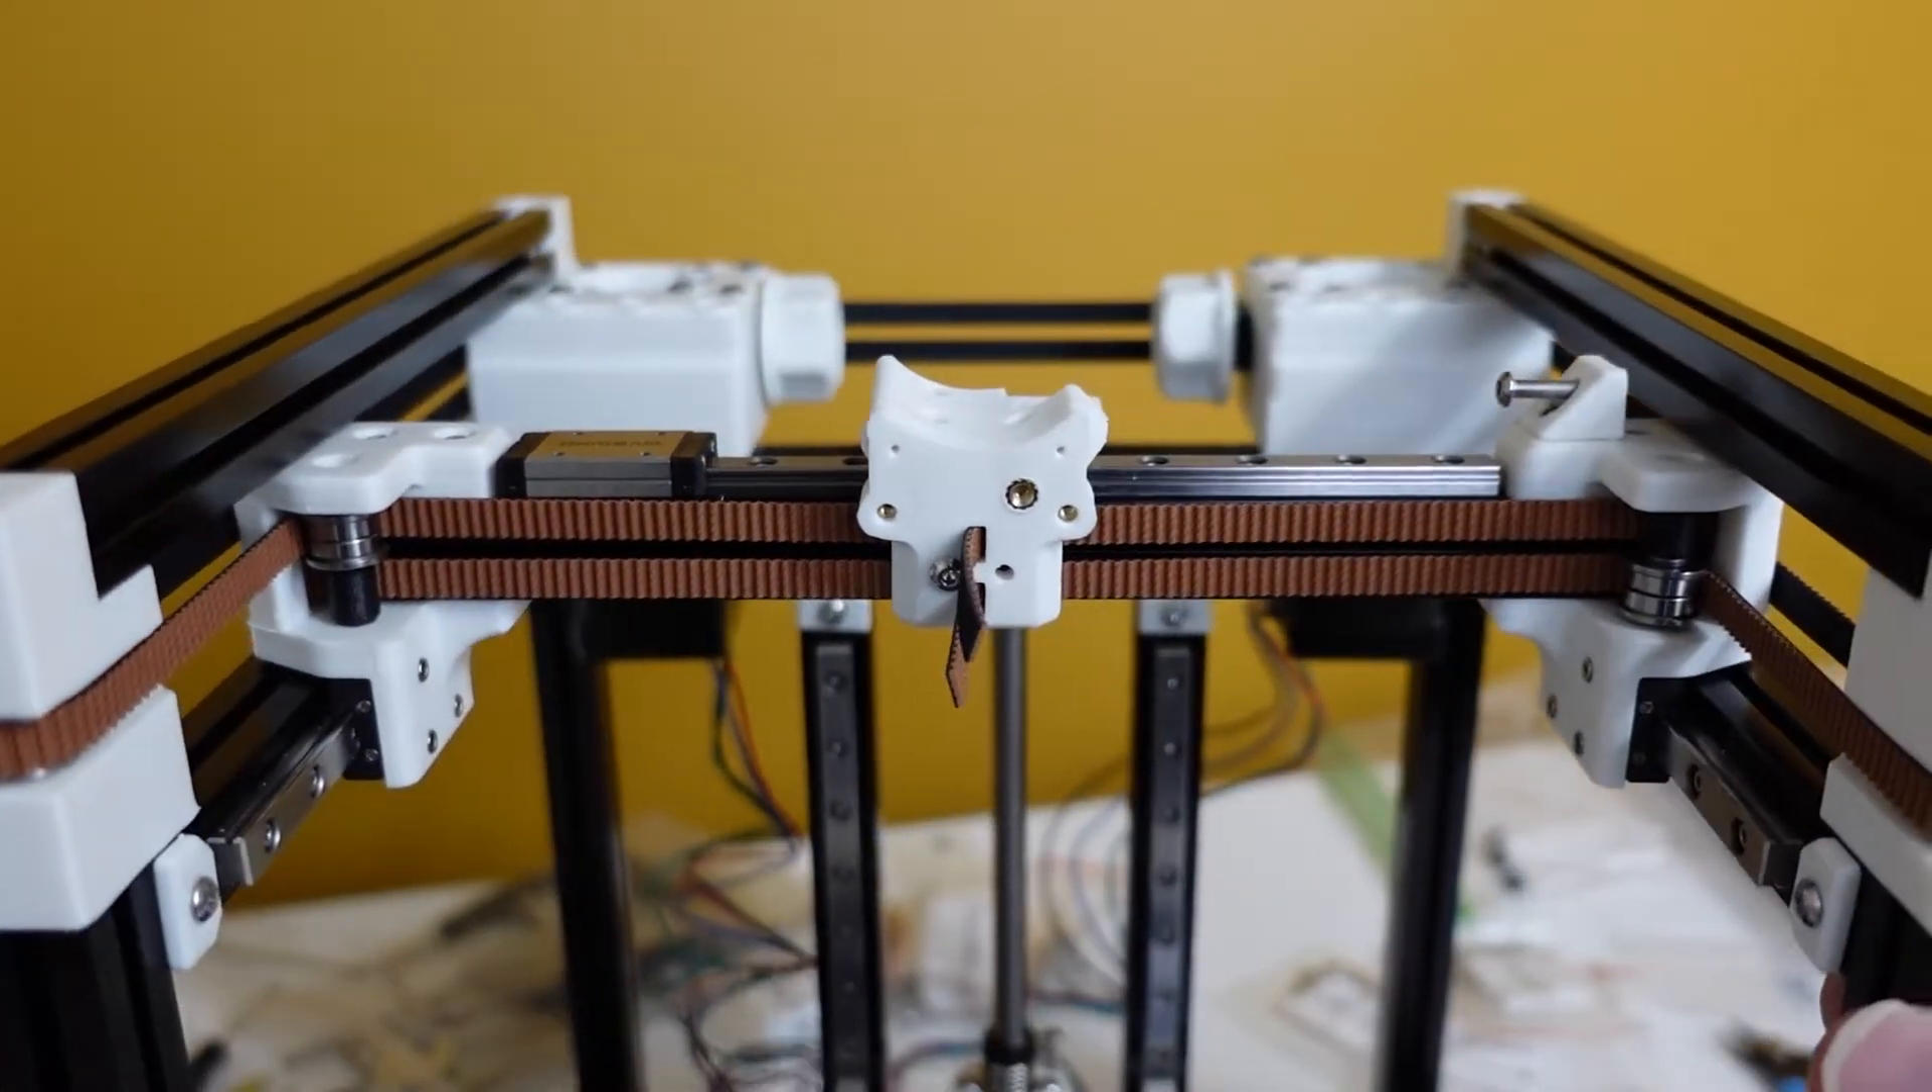The printer is now belted up and the belts were relatively of equal lengths.